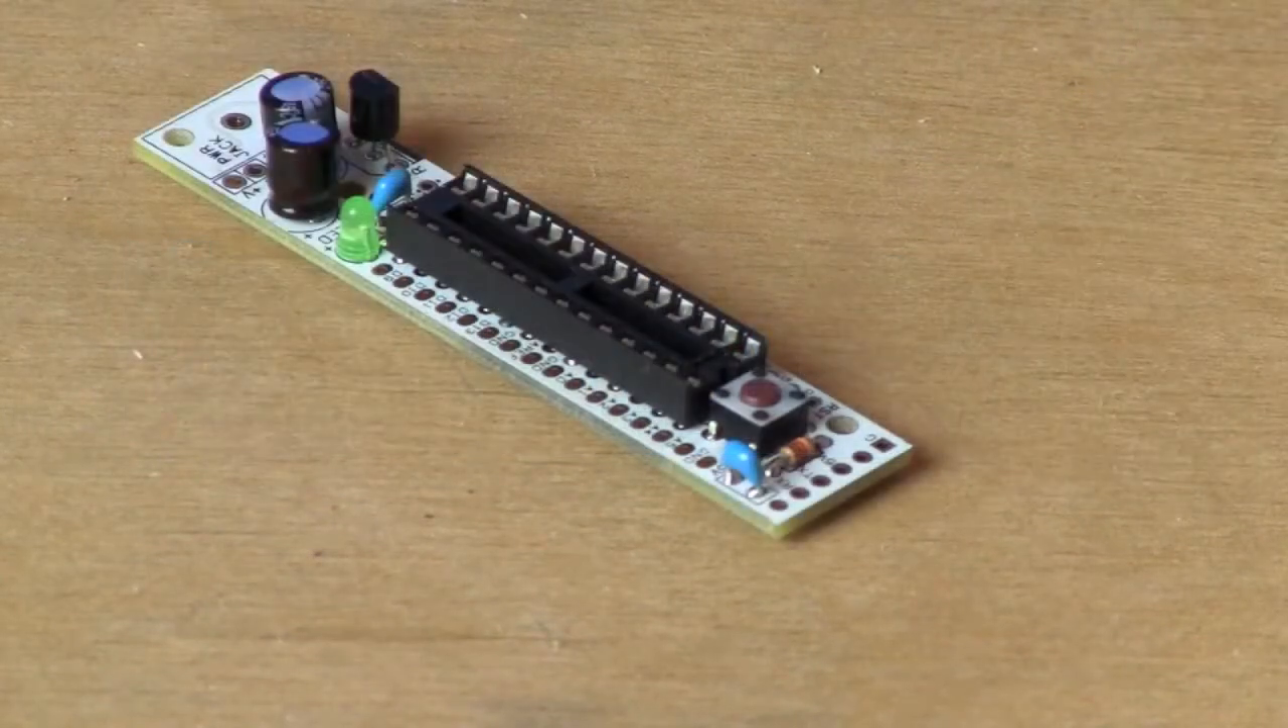The socket is now attached to the board and ready for a processor.